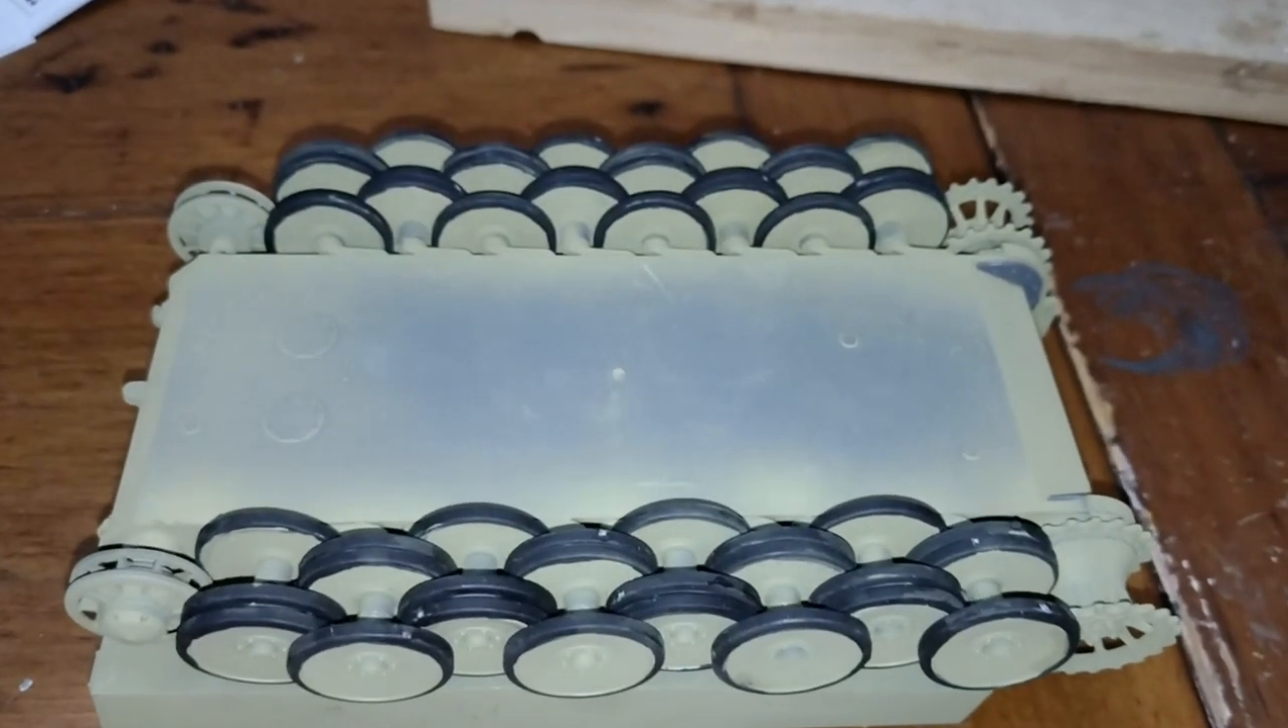Well that's wheels on and what an absolute pig of a nightmare that was.